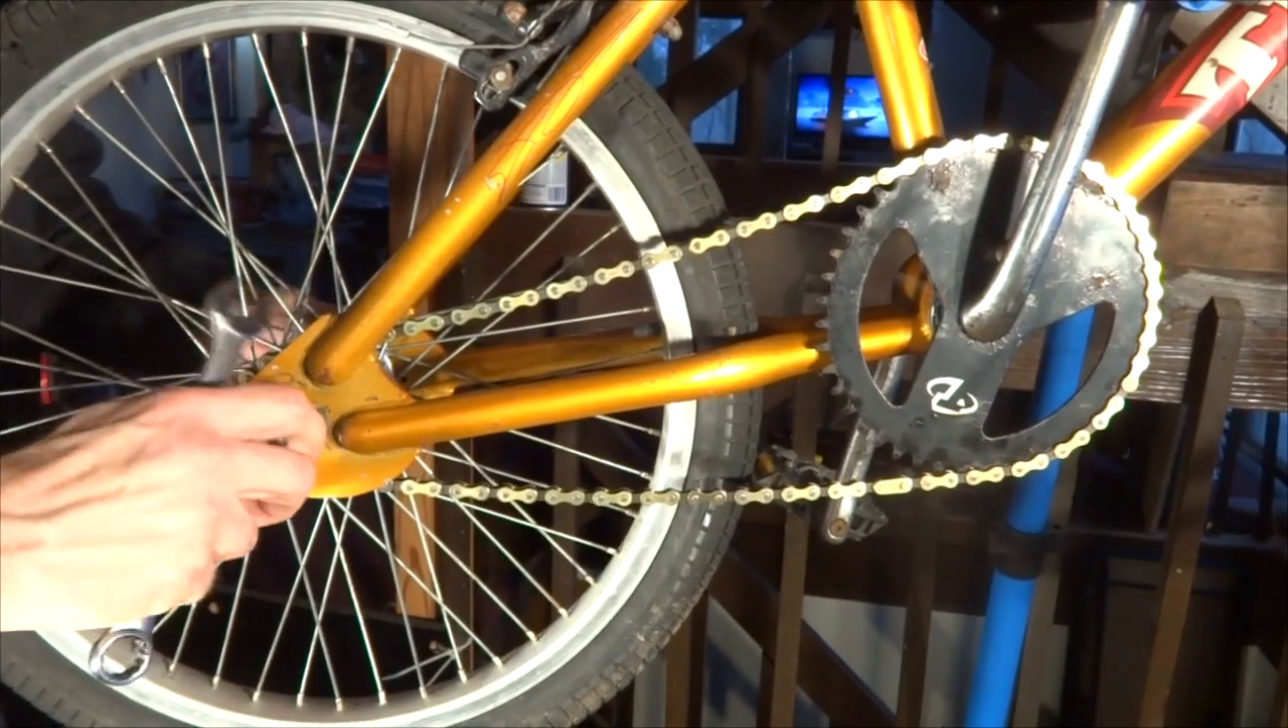Now that I have the chain all connected there I can pull the rear wheel back.